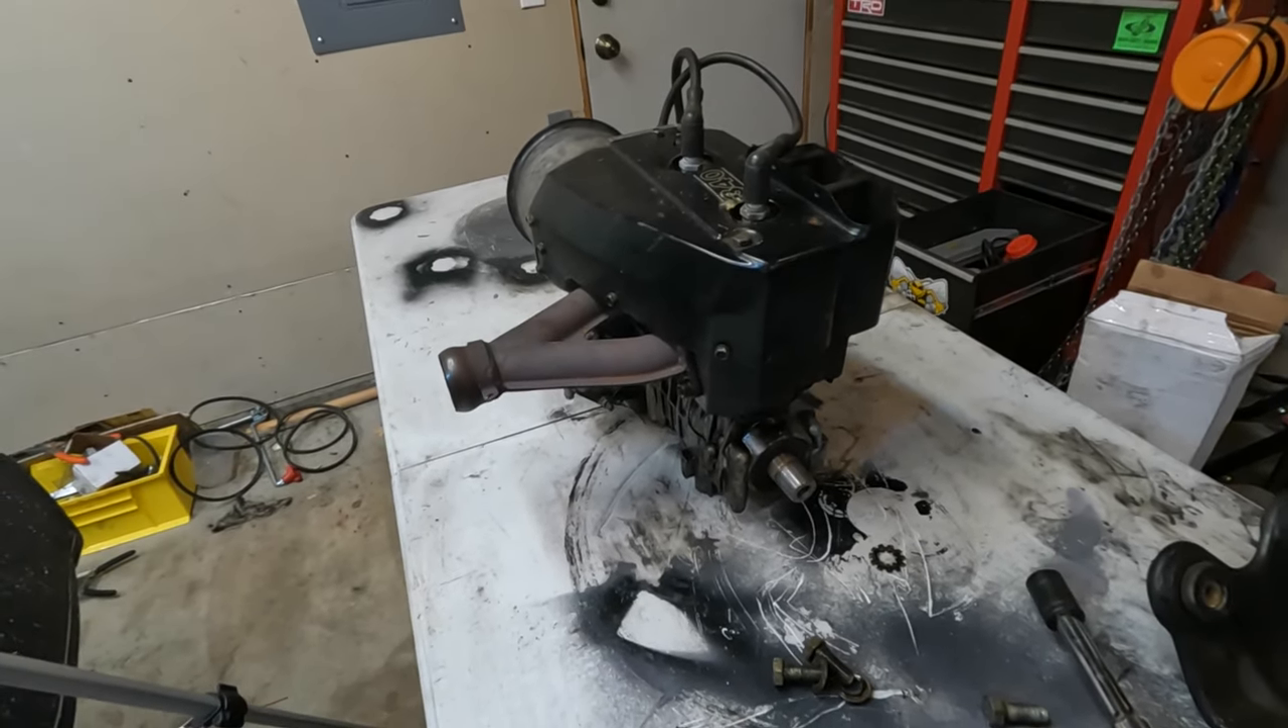Got the engine out. That was the main goal for today.